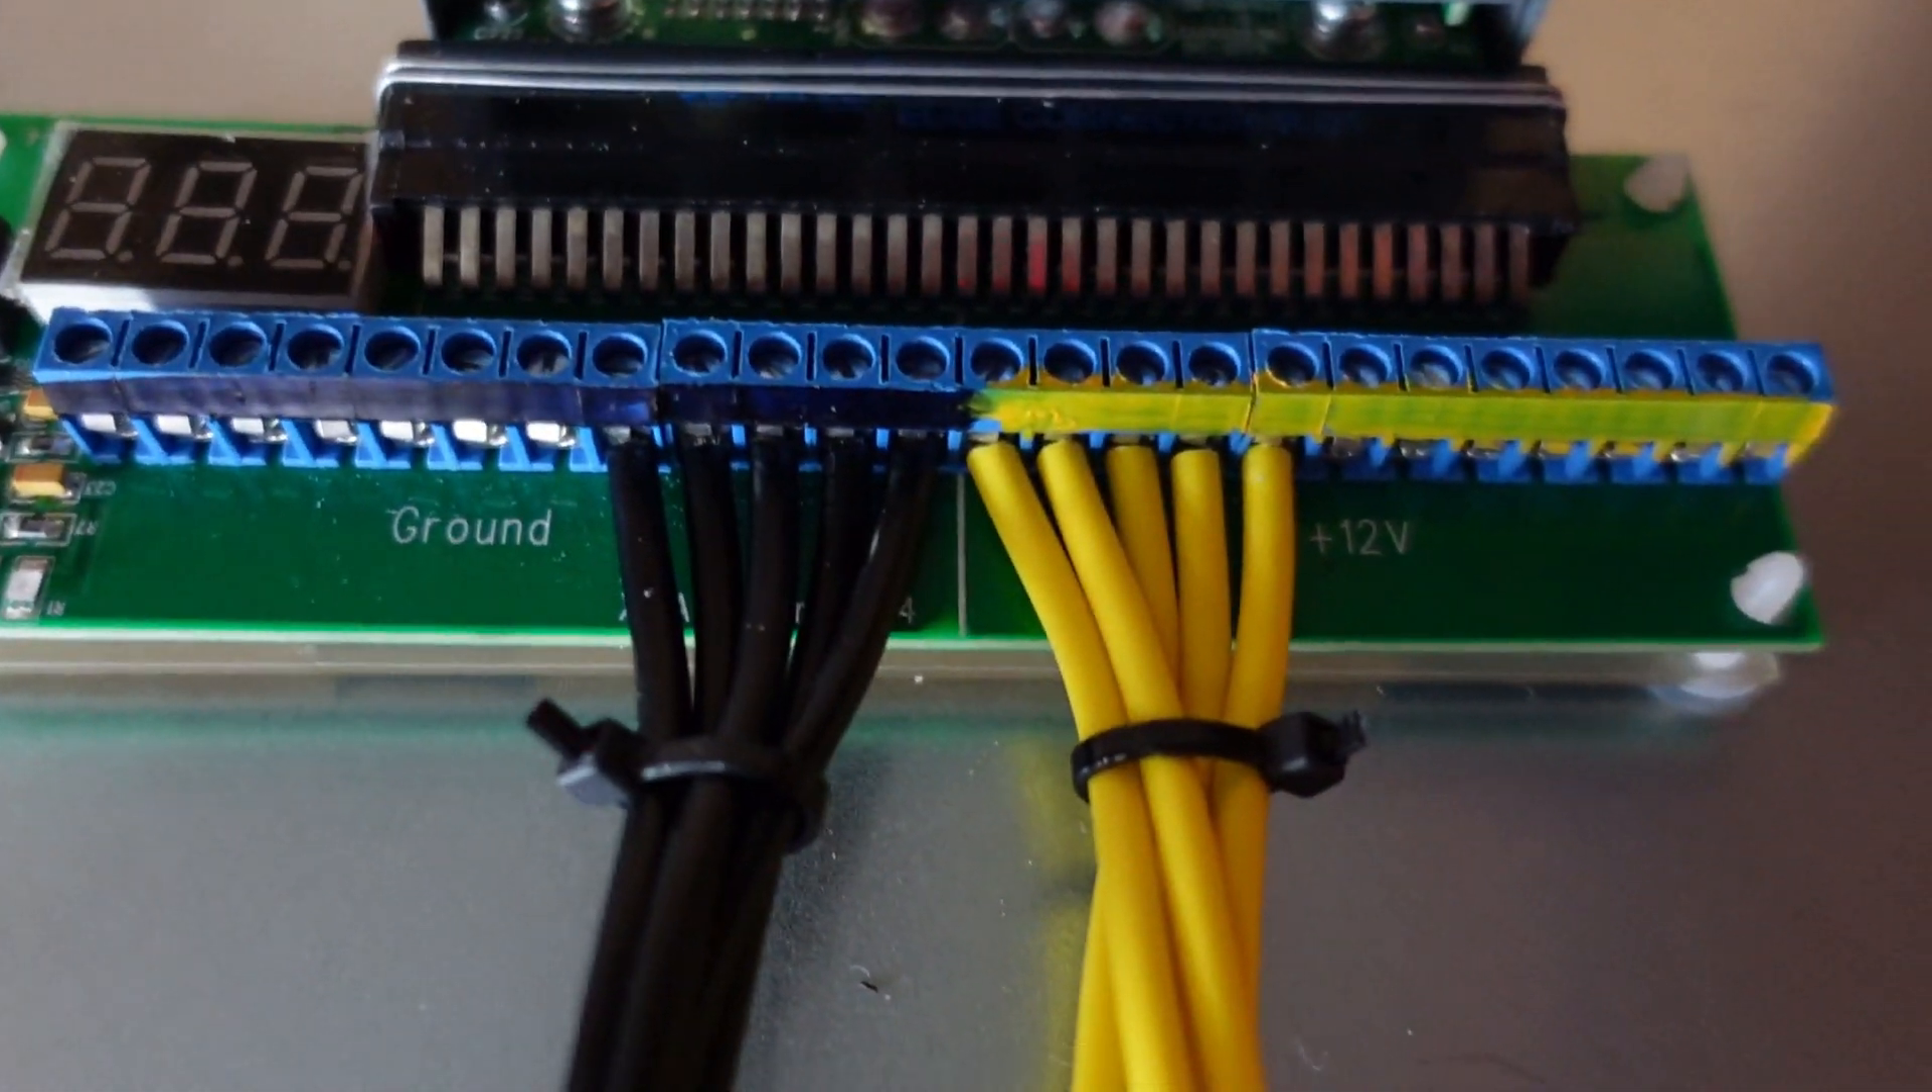So here you can see our wiring is in i put a bit of zip ties around them so everything looks kind of nice neat and clean.